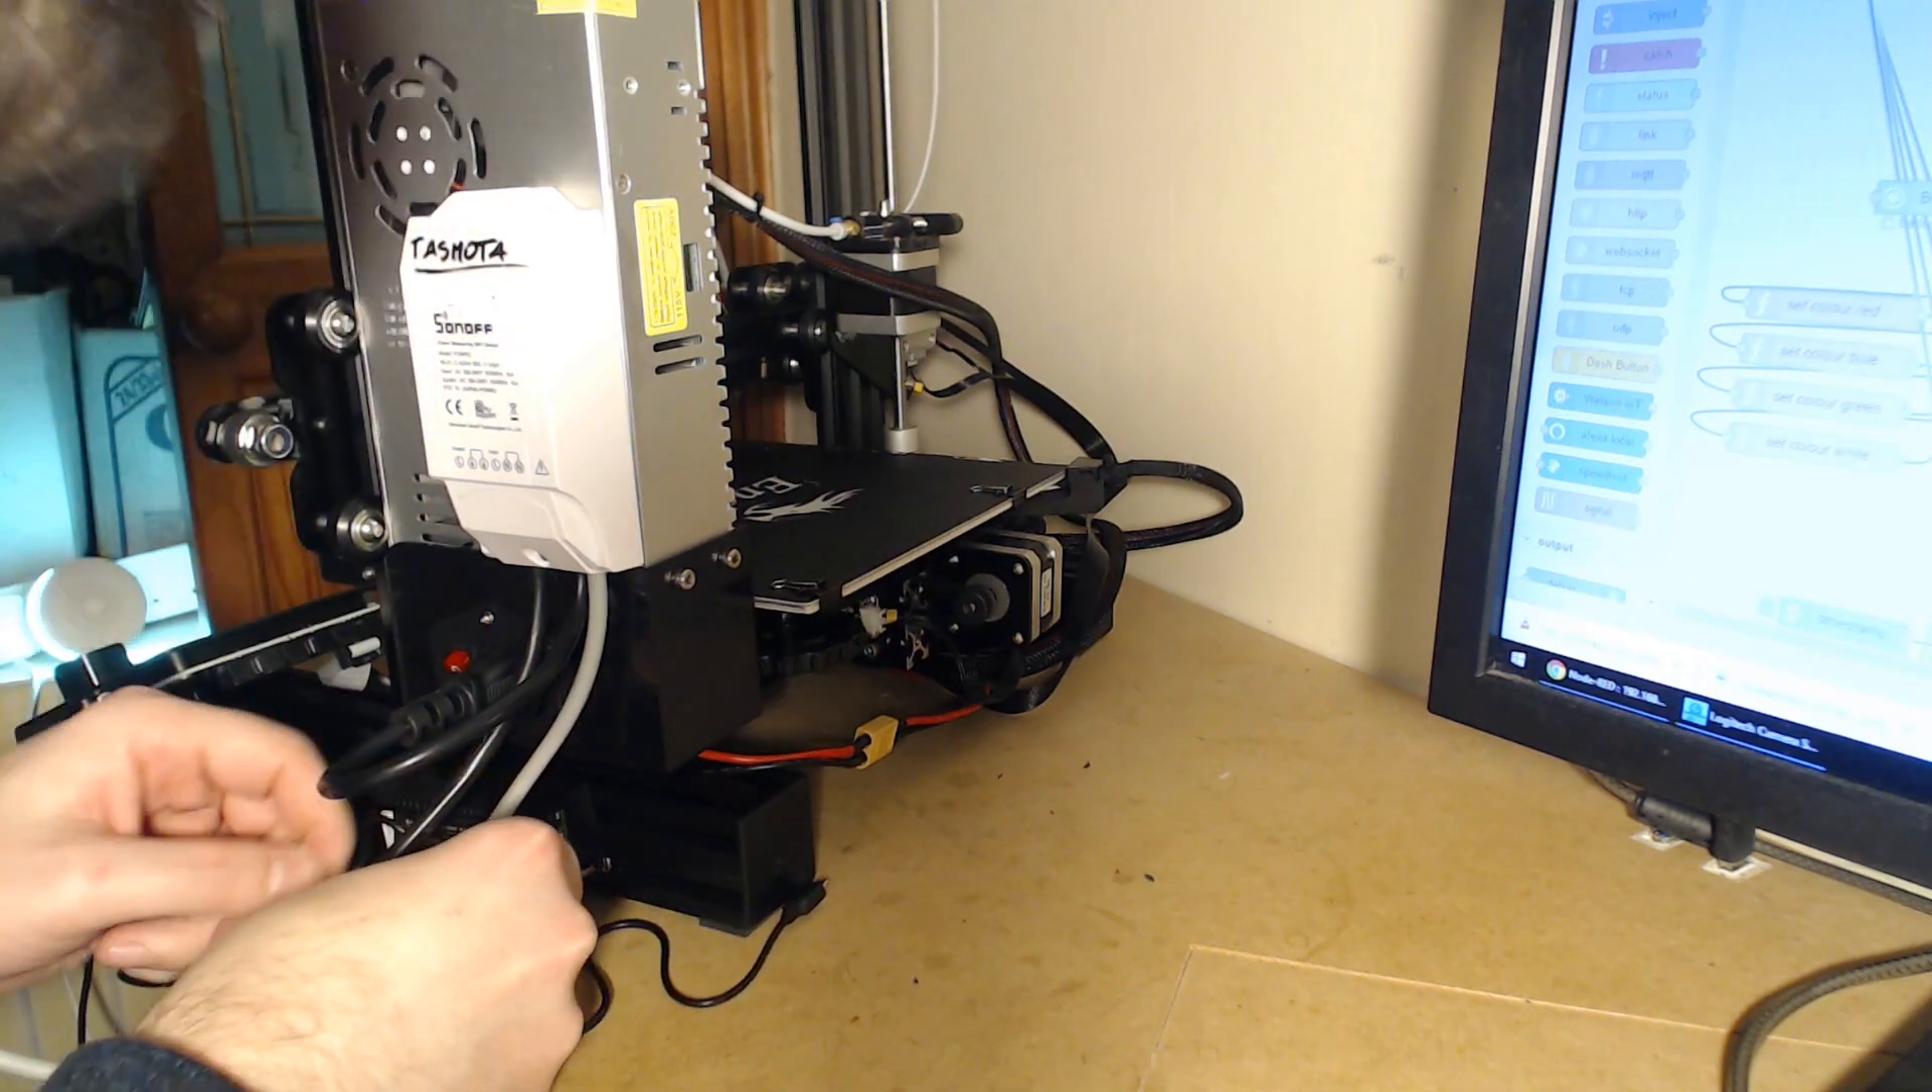Now on the 3D printer I've placed the Sonoff shell onto the power supply using 3M tape.